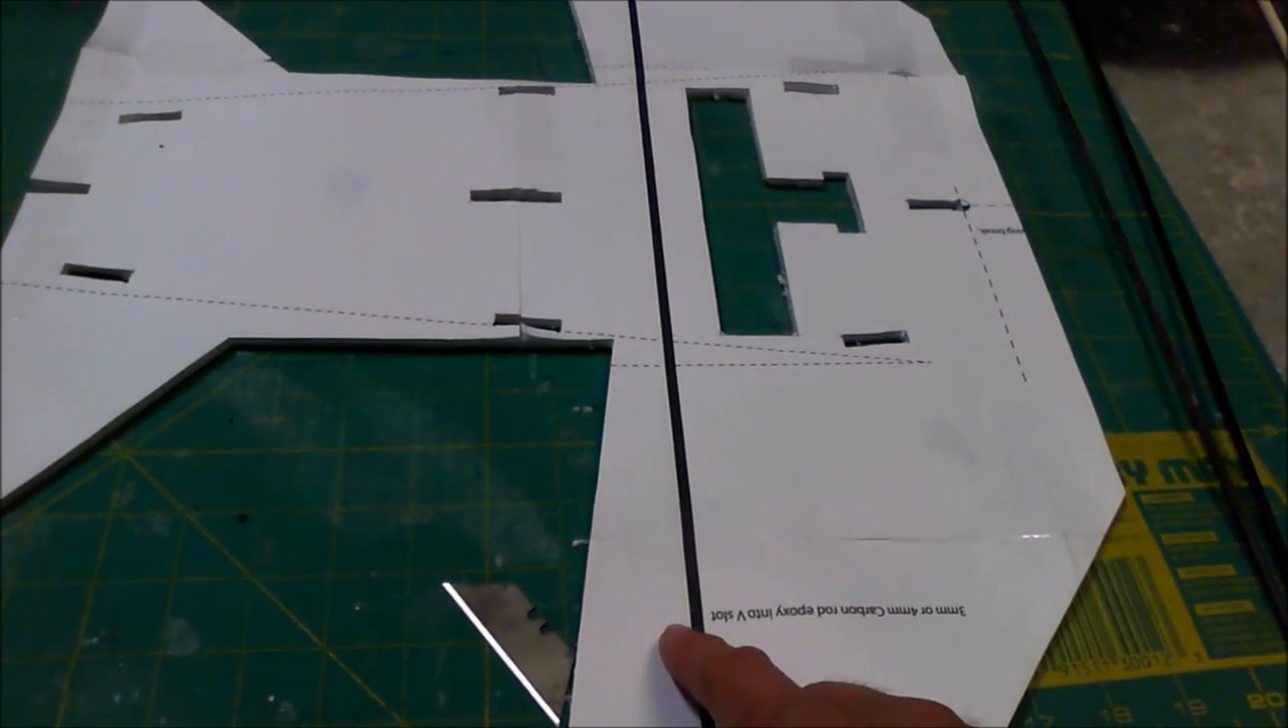Now, you'll see I didn't pull the plans off of the foam yet.